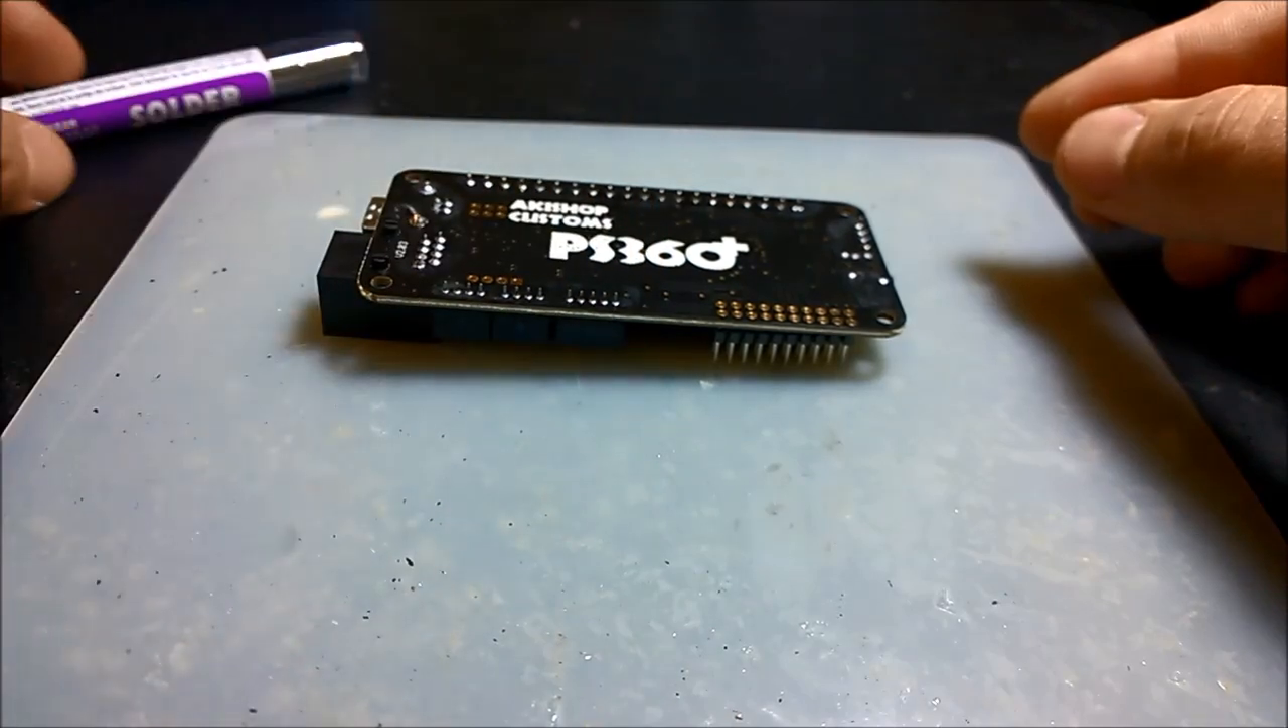Now as you can see the pins kind of pop out.